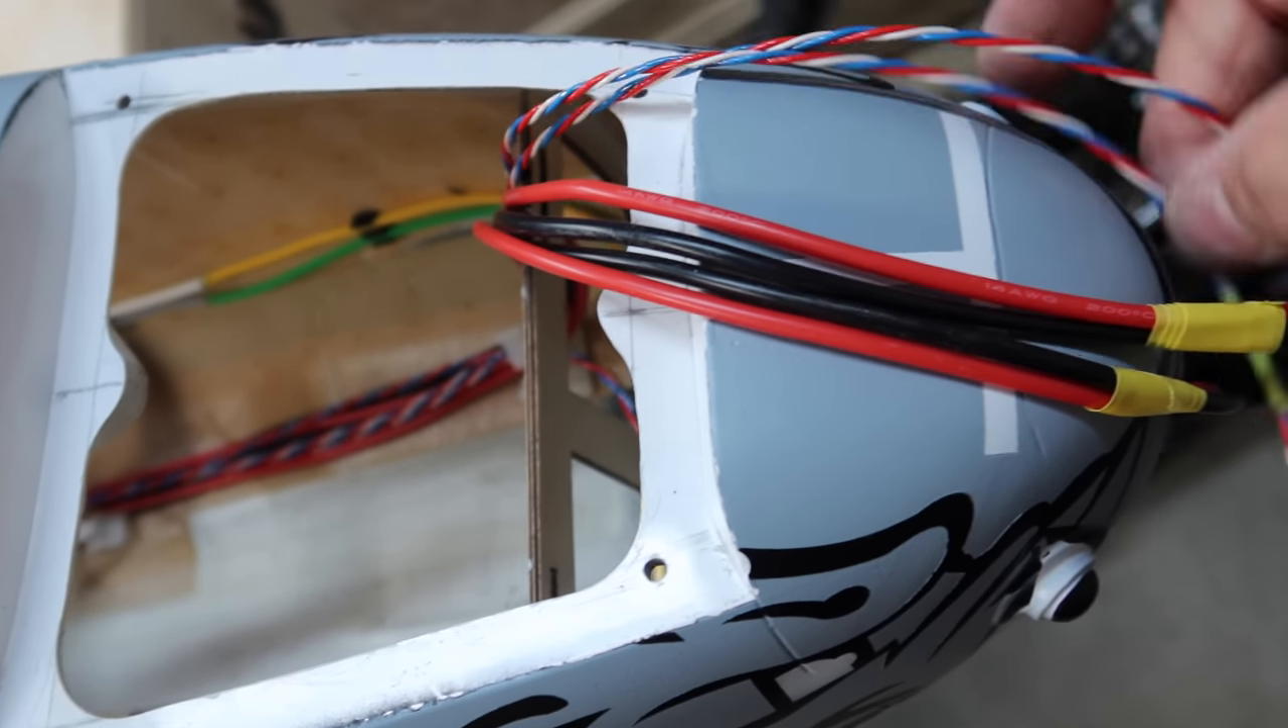All right so out front here guys we've got our two battery lines that we've run.